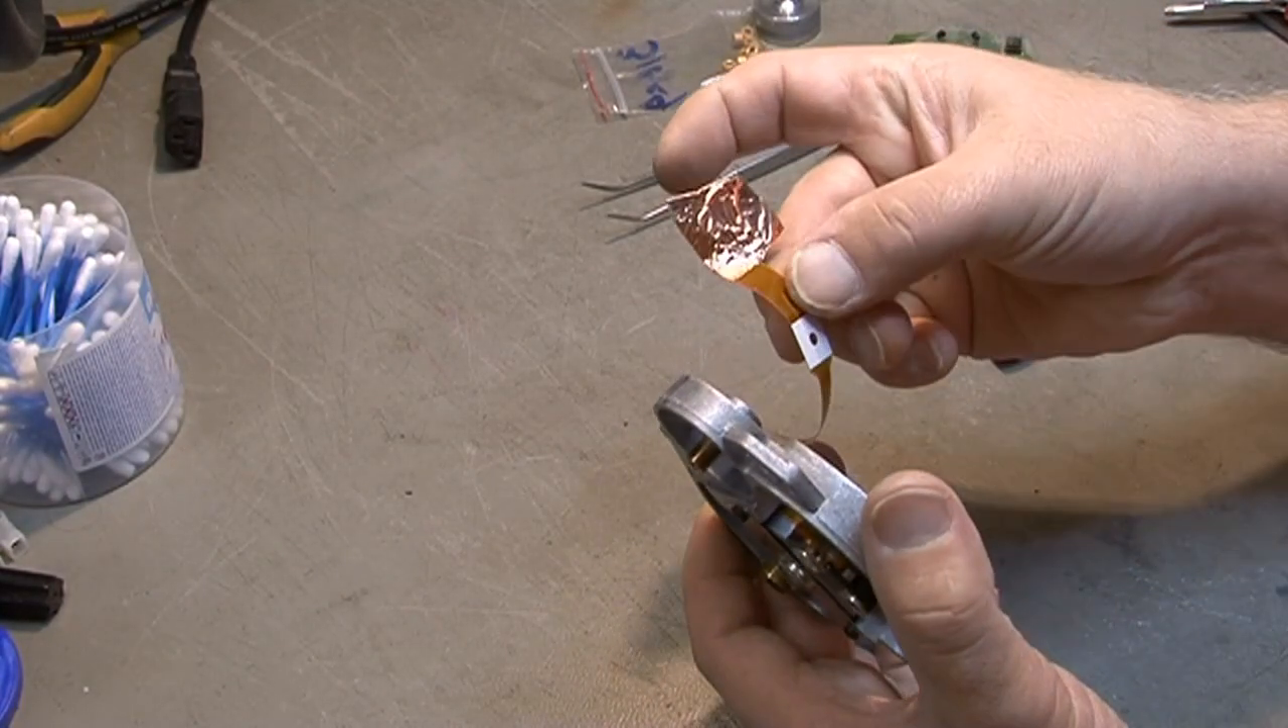Tutaj na laser jeszcze nałożyłem na złącze taśmę miedzianą, tak żebym miał pewność, że nie zabiję diody laserowej elektrostatycznie.